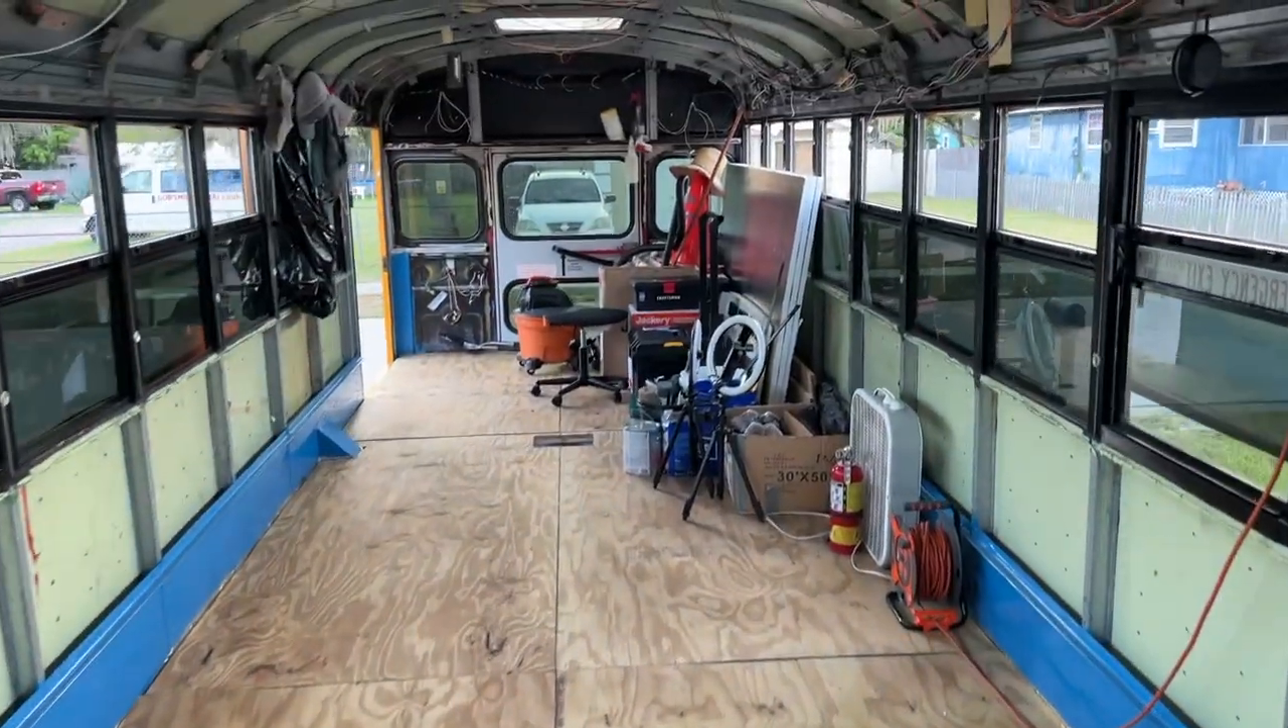All of the subfloor is in.